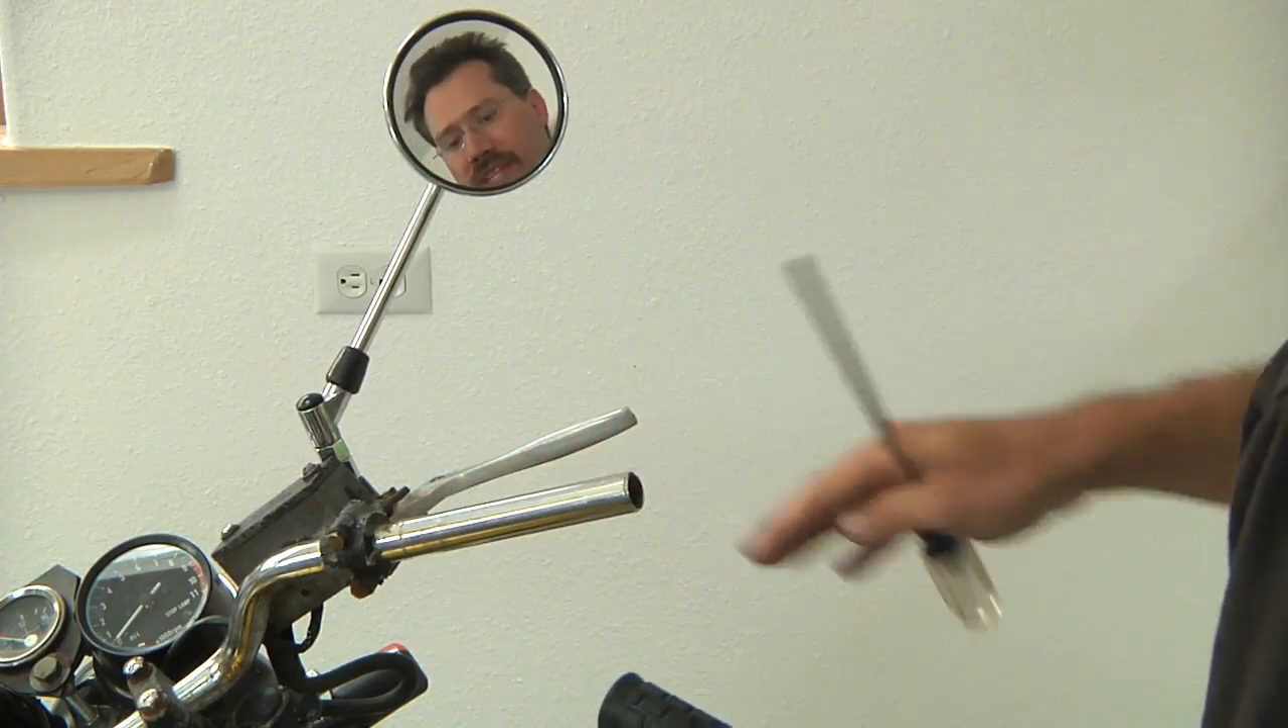I've already removed the hand grip from the motorcycle and then all I need to do is just loosen these screws just a little bit to loosen that clamp to allow me to slide the throttle on.